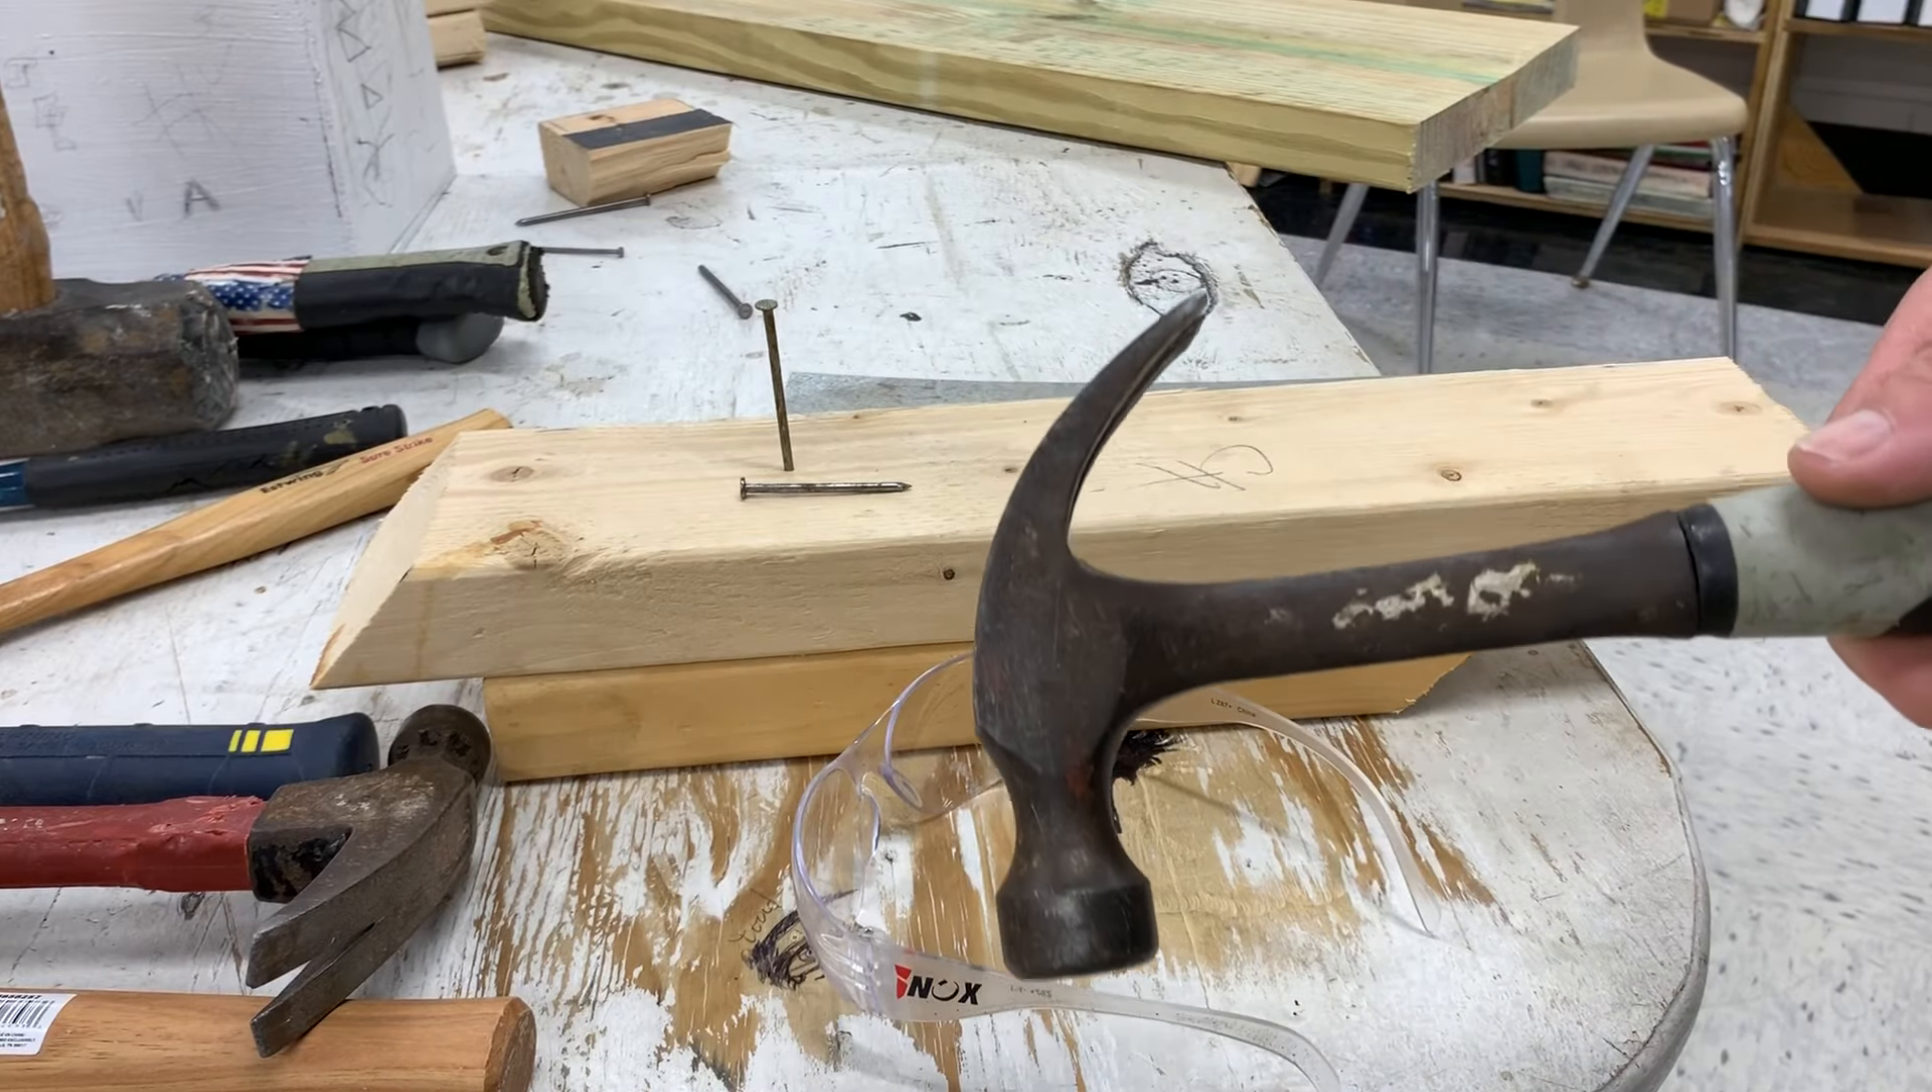I've got a six penny that's already started.